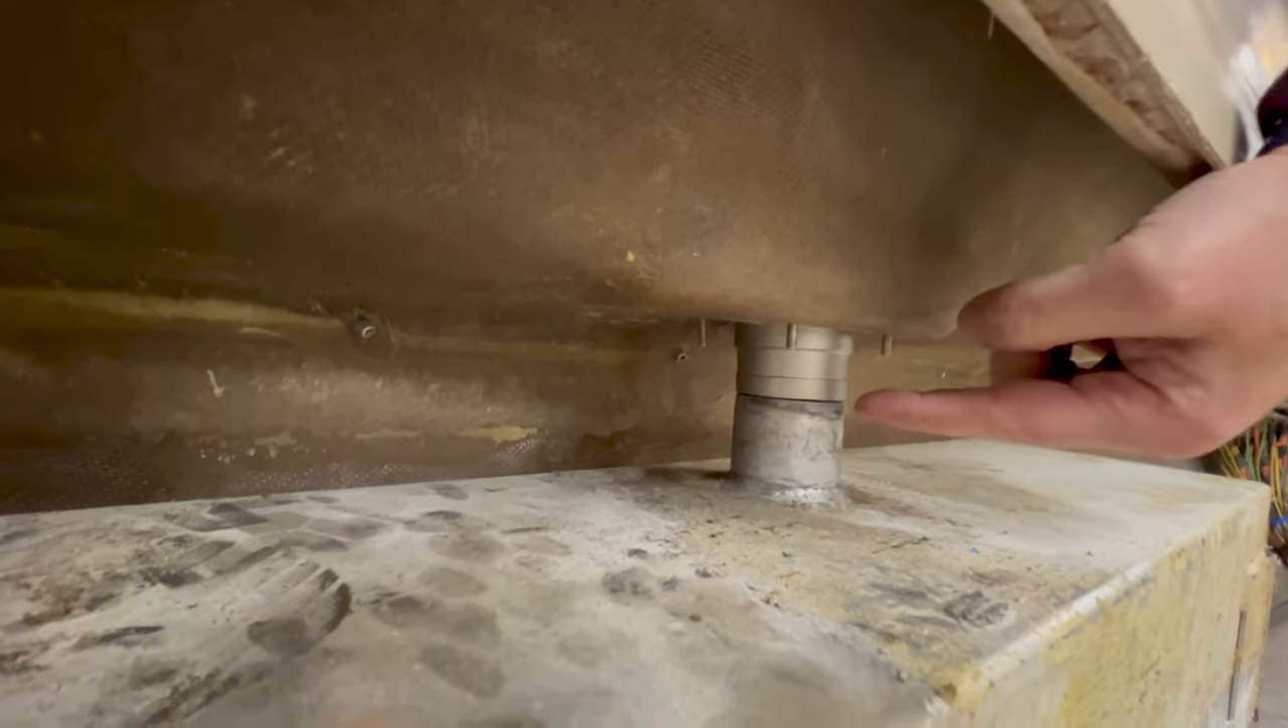You can see that i pretty much have no clearance in between the two pieces.